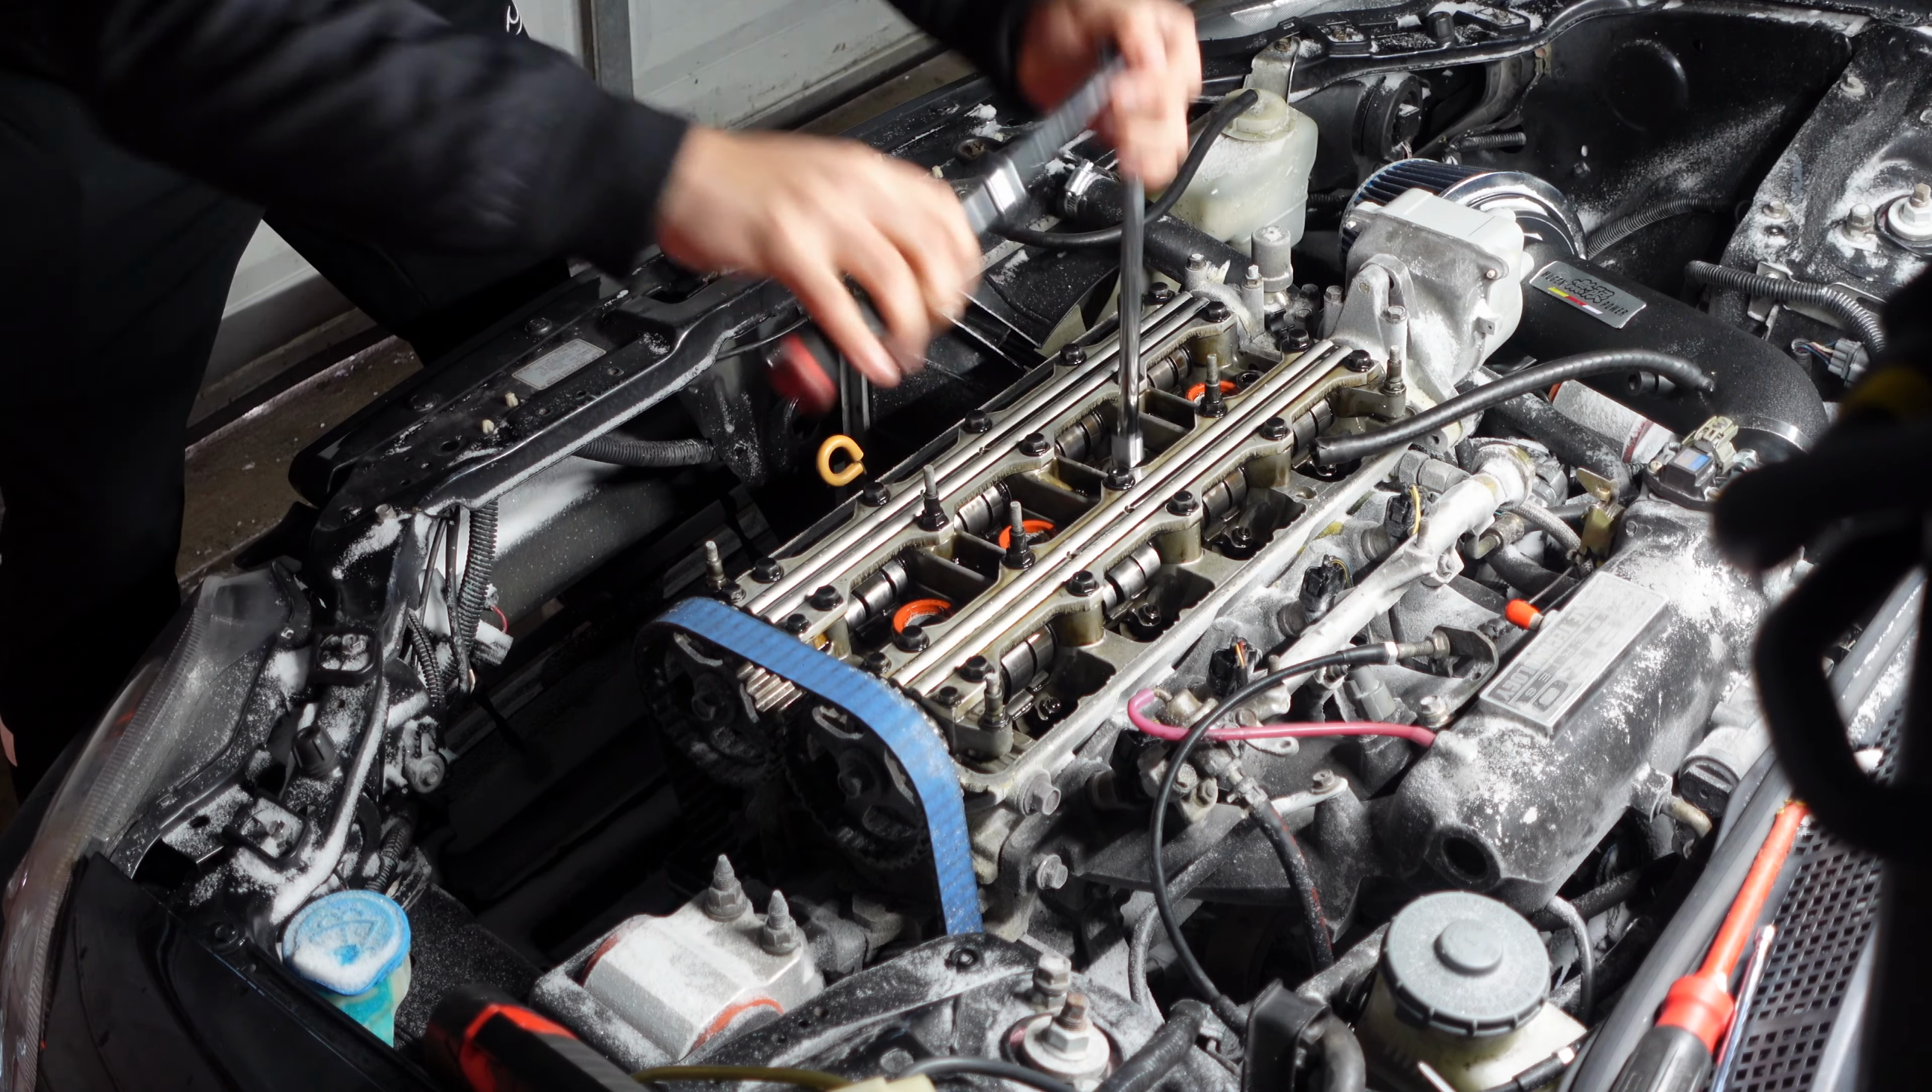As you guys can see valve cover is off.